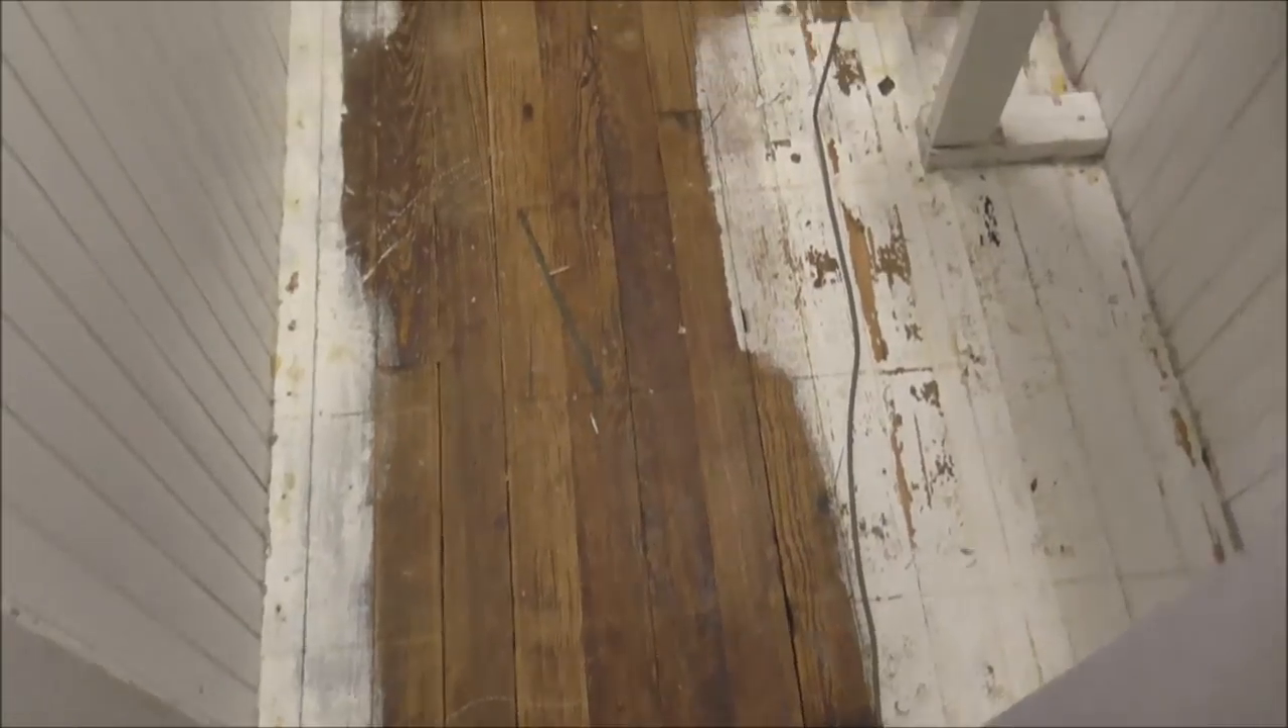Only about an hour later, and we have all the linoleum and carpet pulled up. And all the tacks and nails, too.